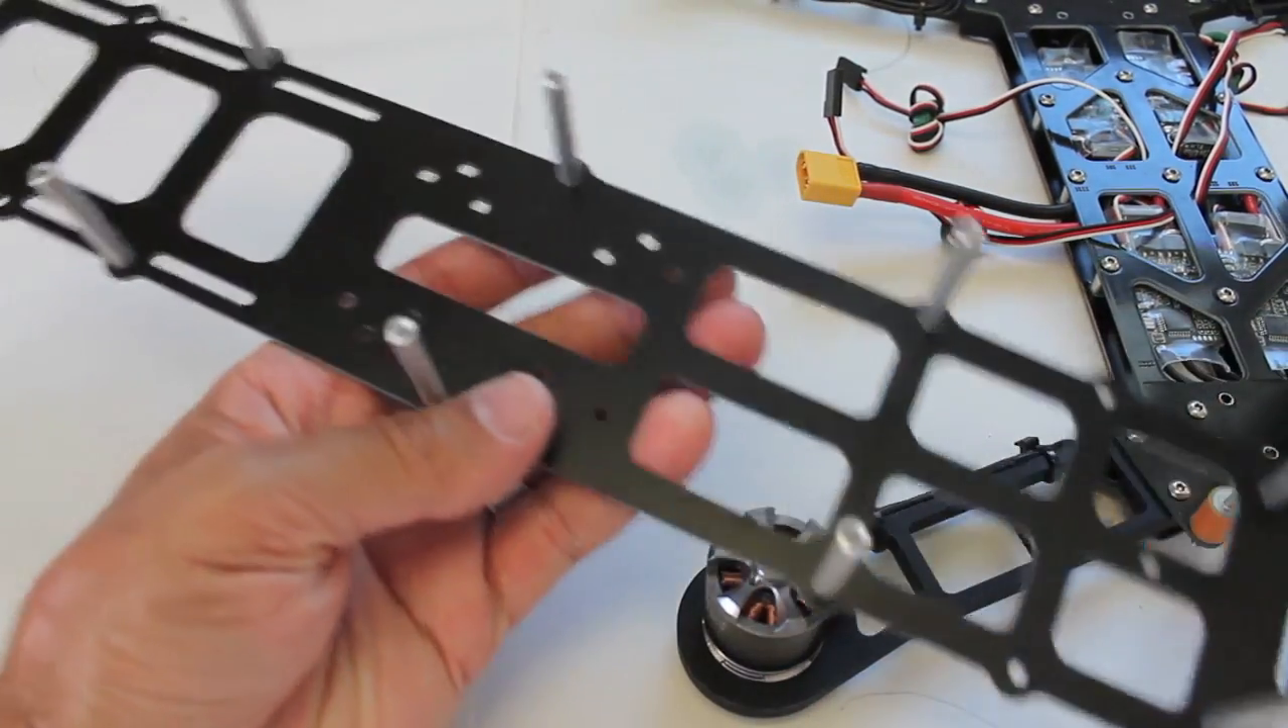Okay, our long spacers are mounted on the plate.